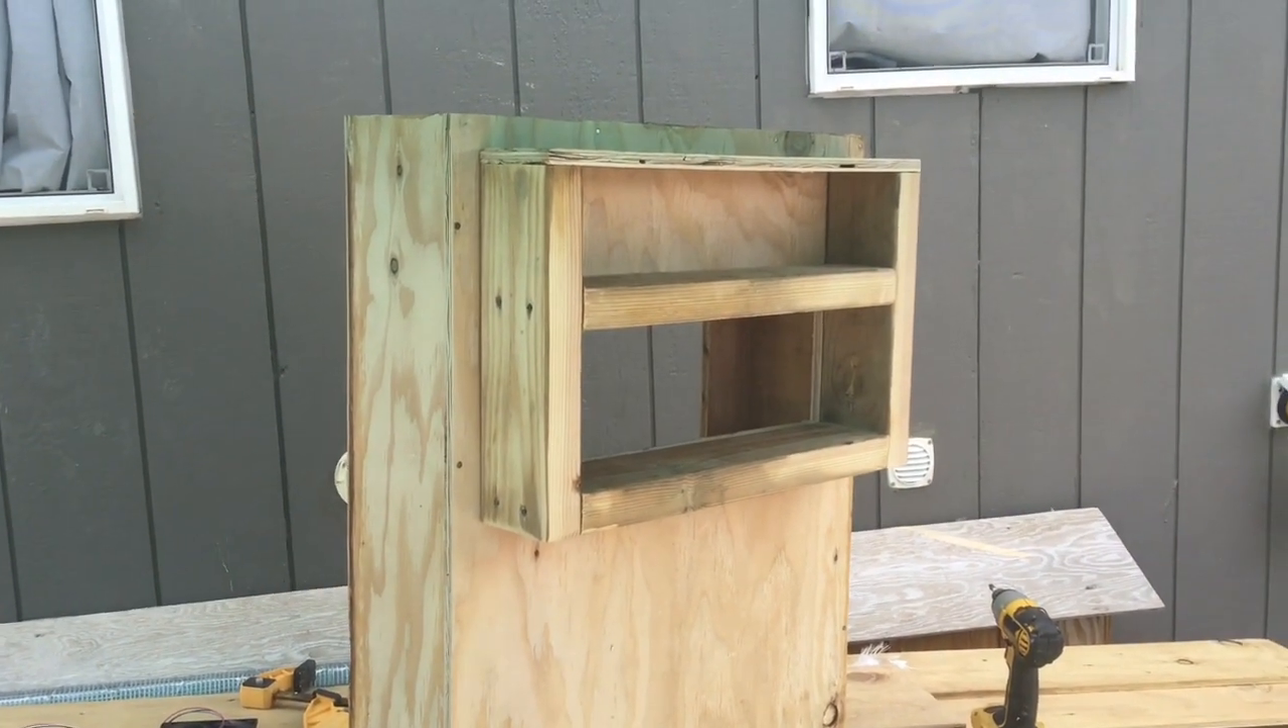So I built the front of the box that will go through the window.